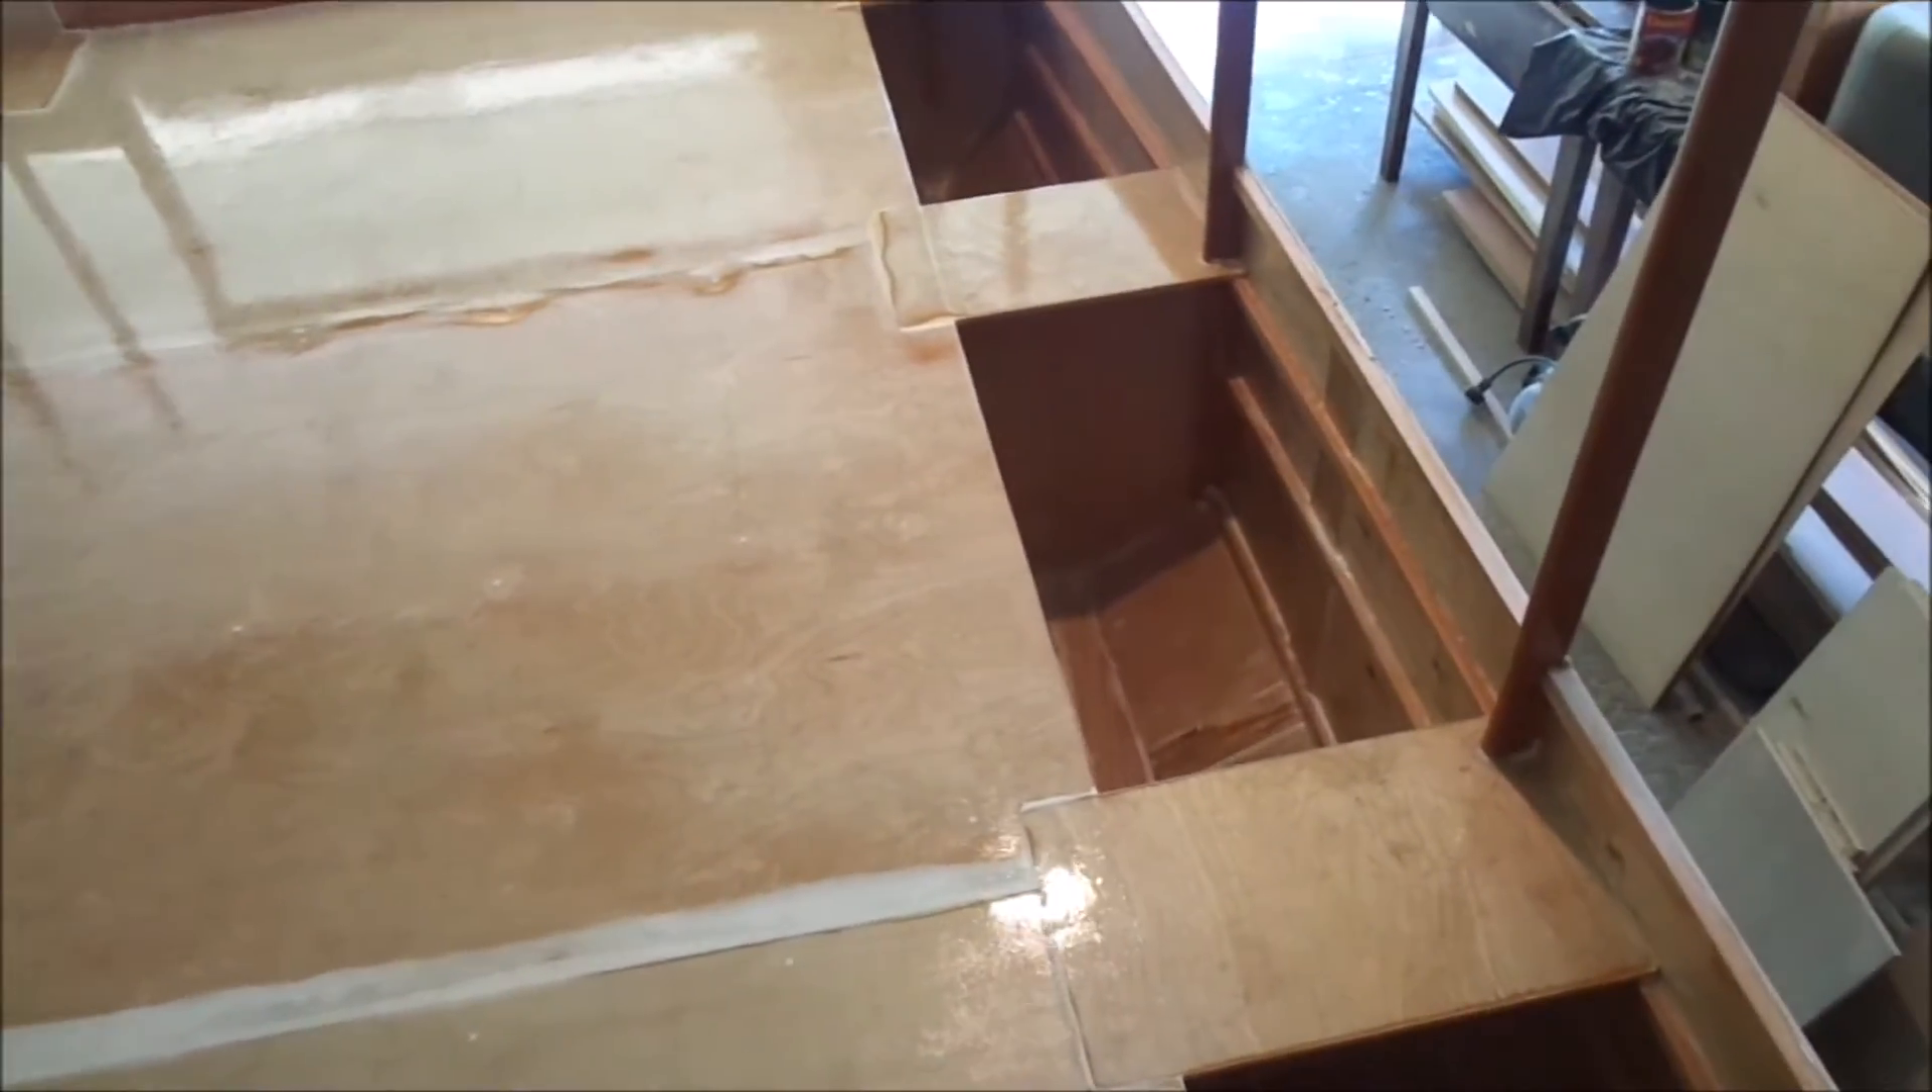You can see the deck is now on.